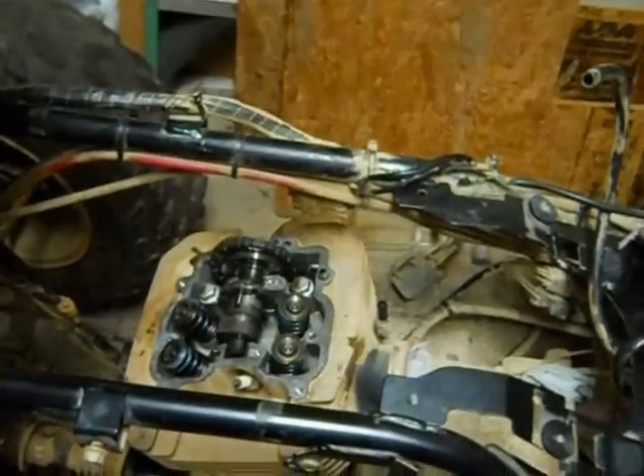As you can see now, we've taken the top cover off.